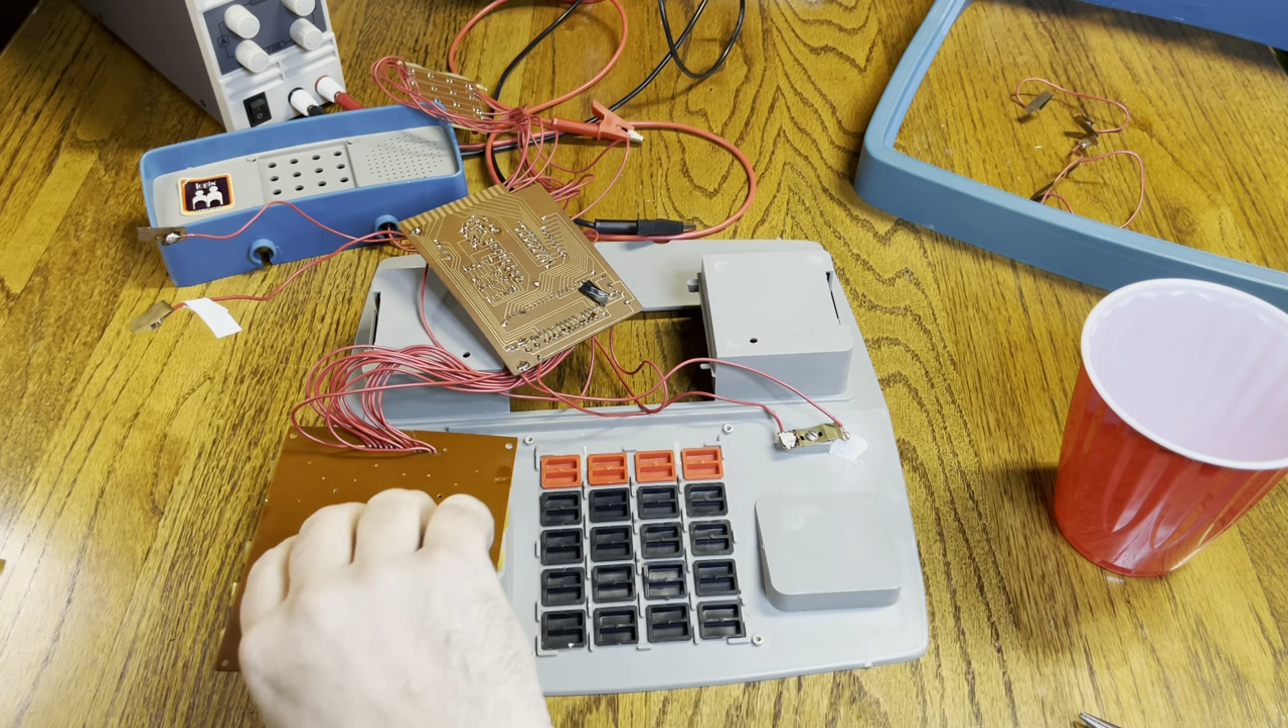Okay, keys are in place.